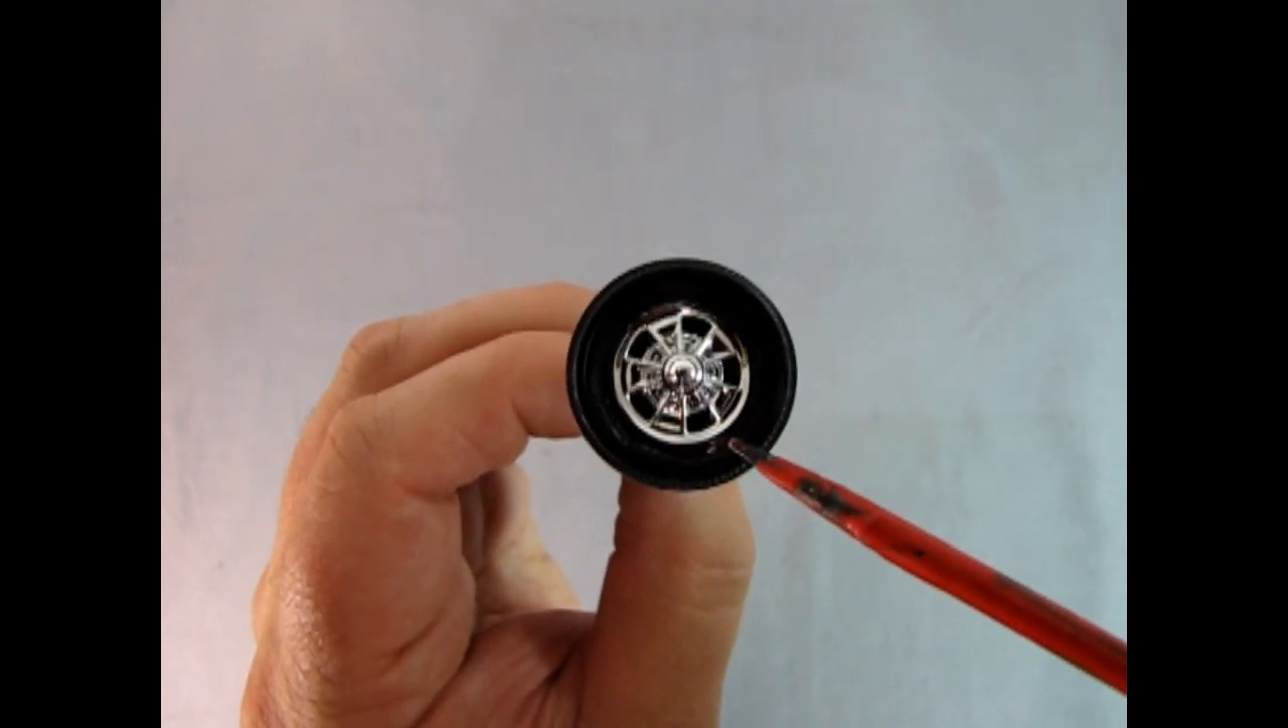And there's what our wheel looks like when it's glued together with the black painted inside.